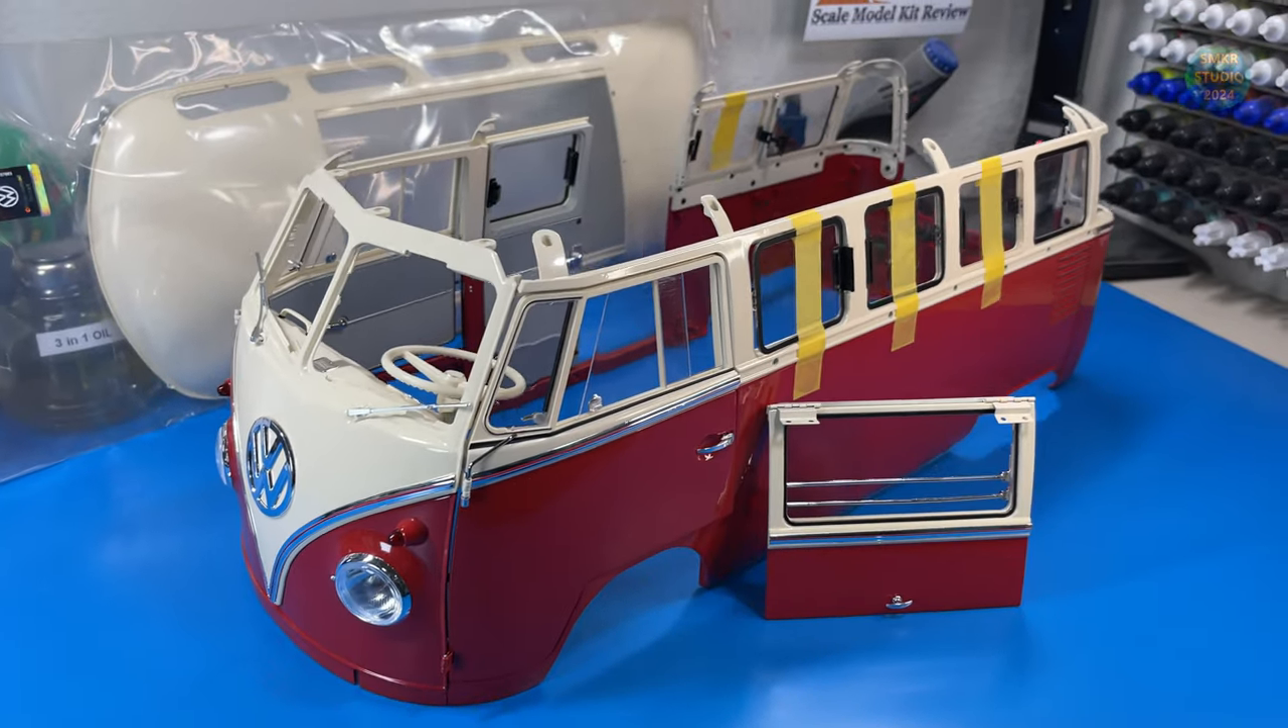Got all the windows put in on the sides.